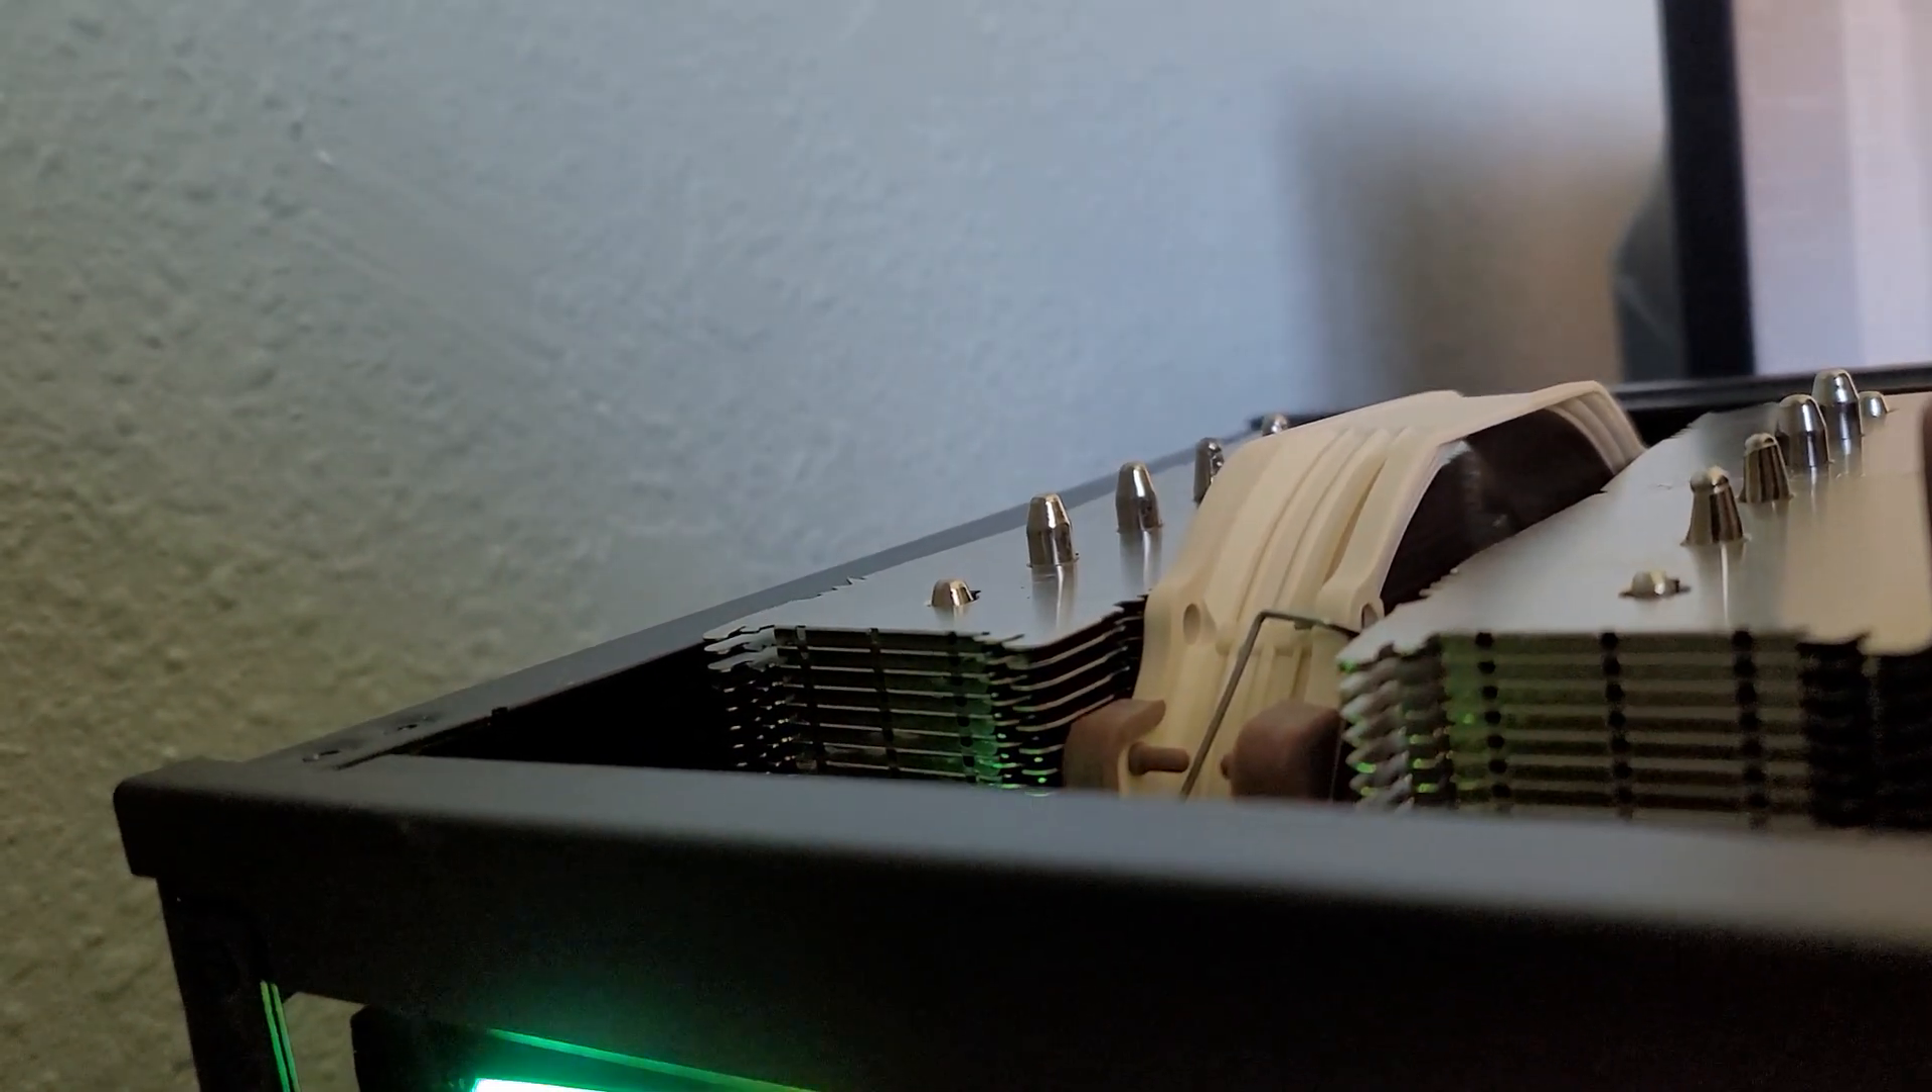You can see the heat sink pipes are still above the case.